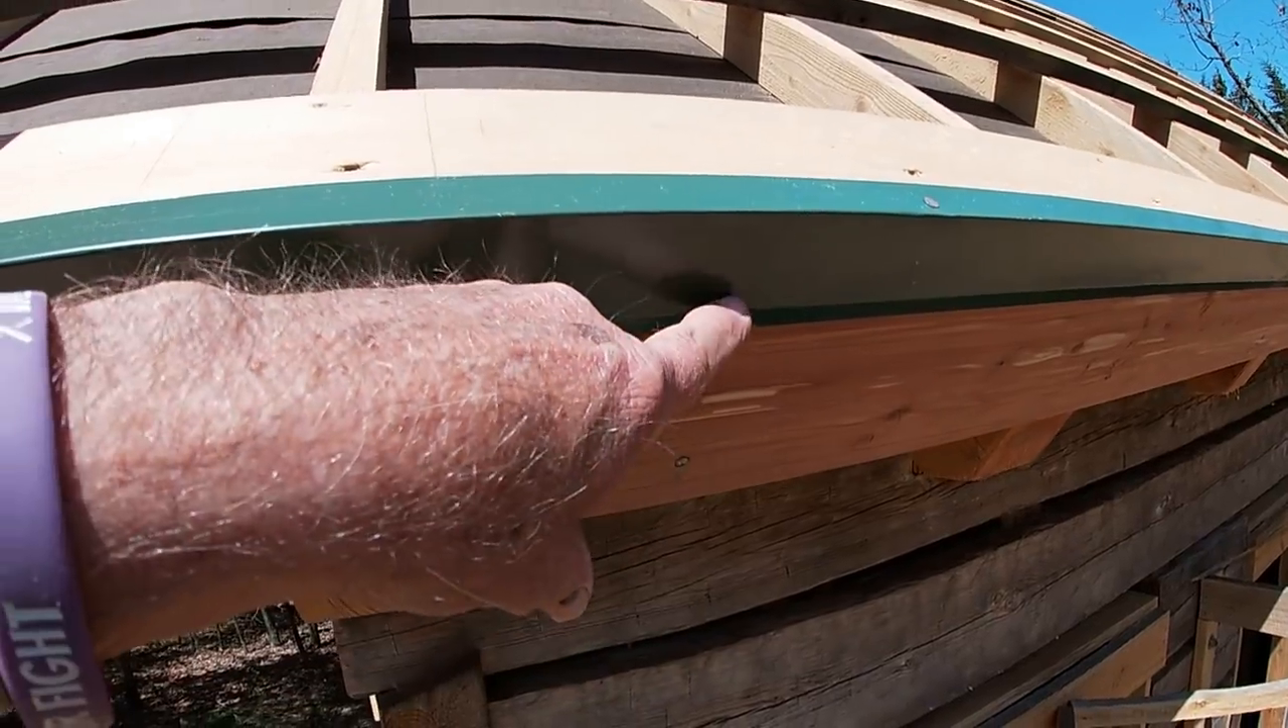Okay, I have all of the metal on this little drip edge or whatever you want to call it with this little bend here.